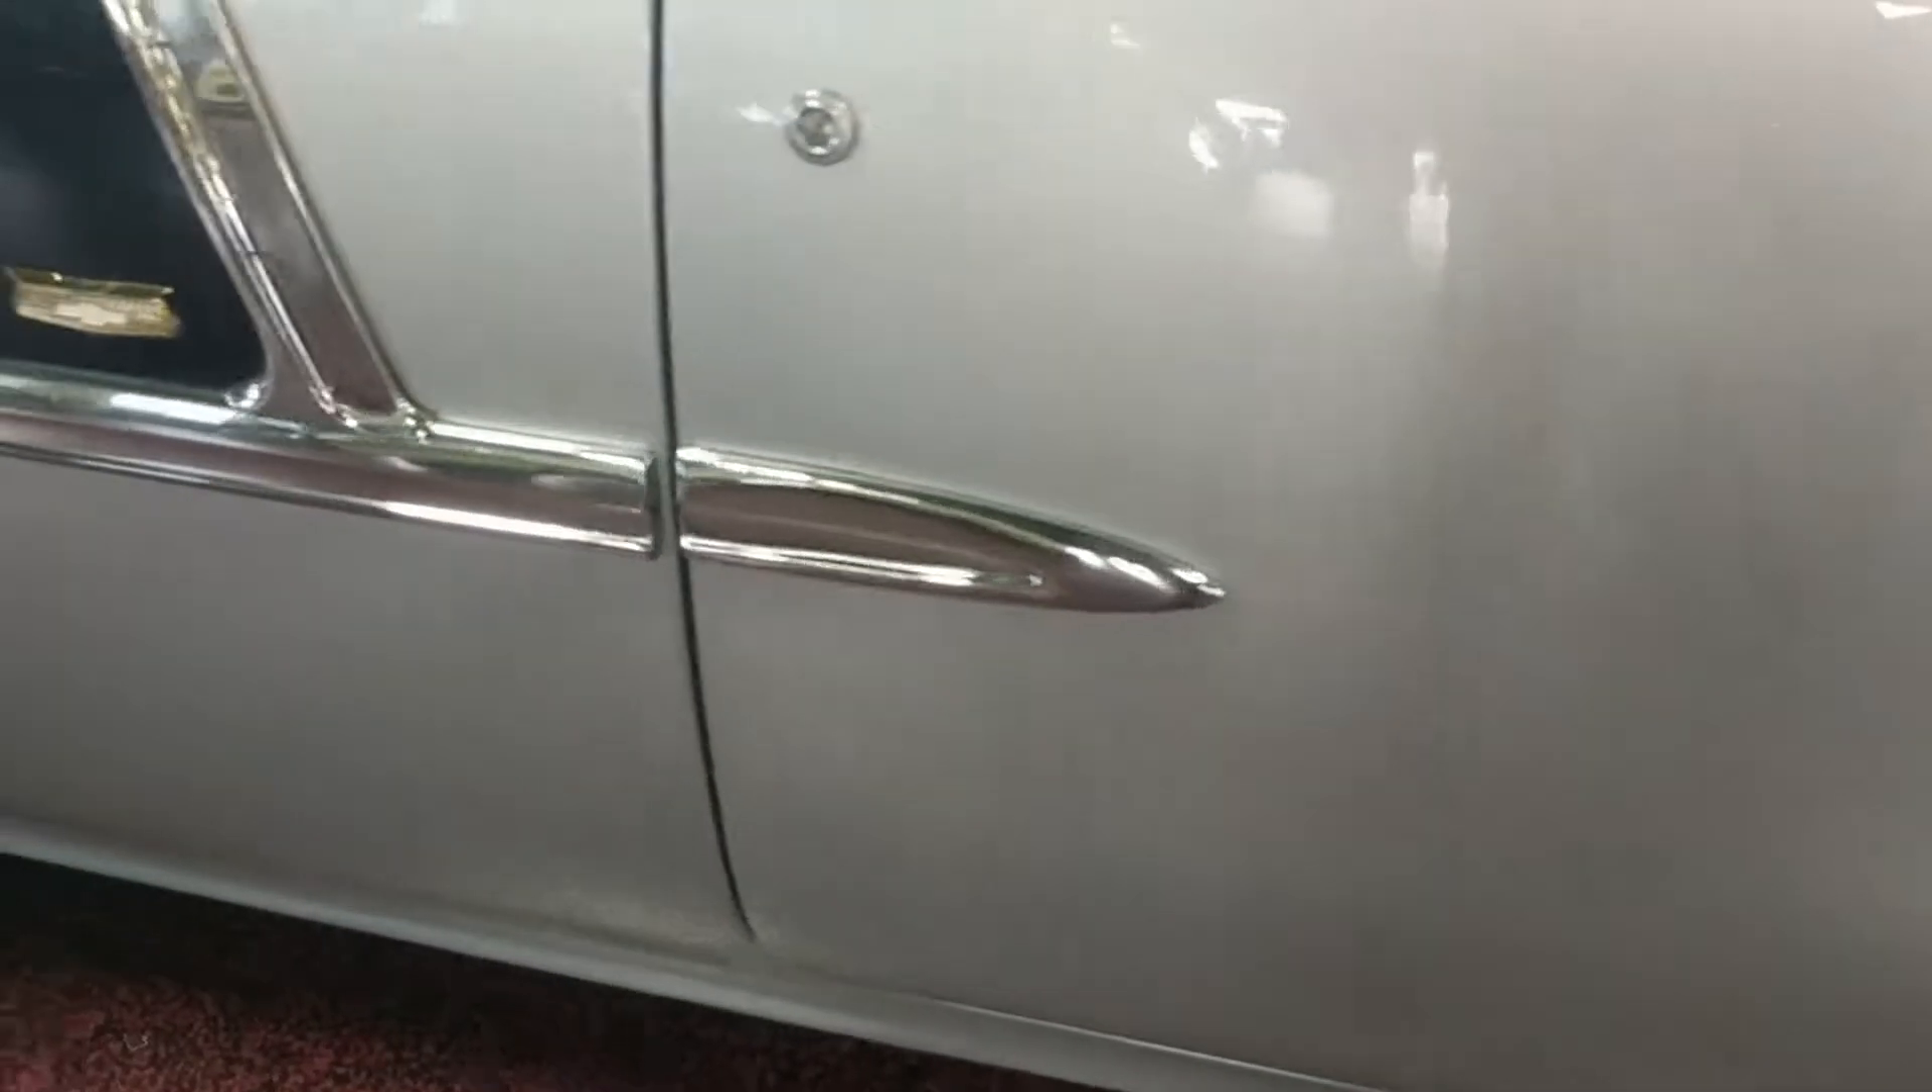Door gaps line up nicely.